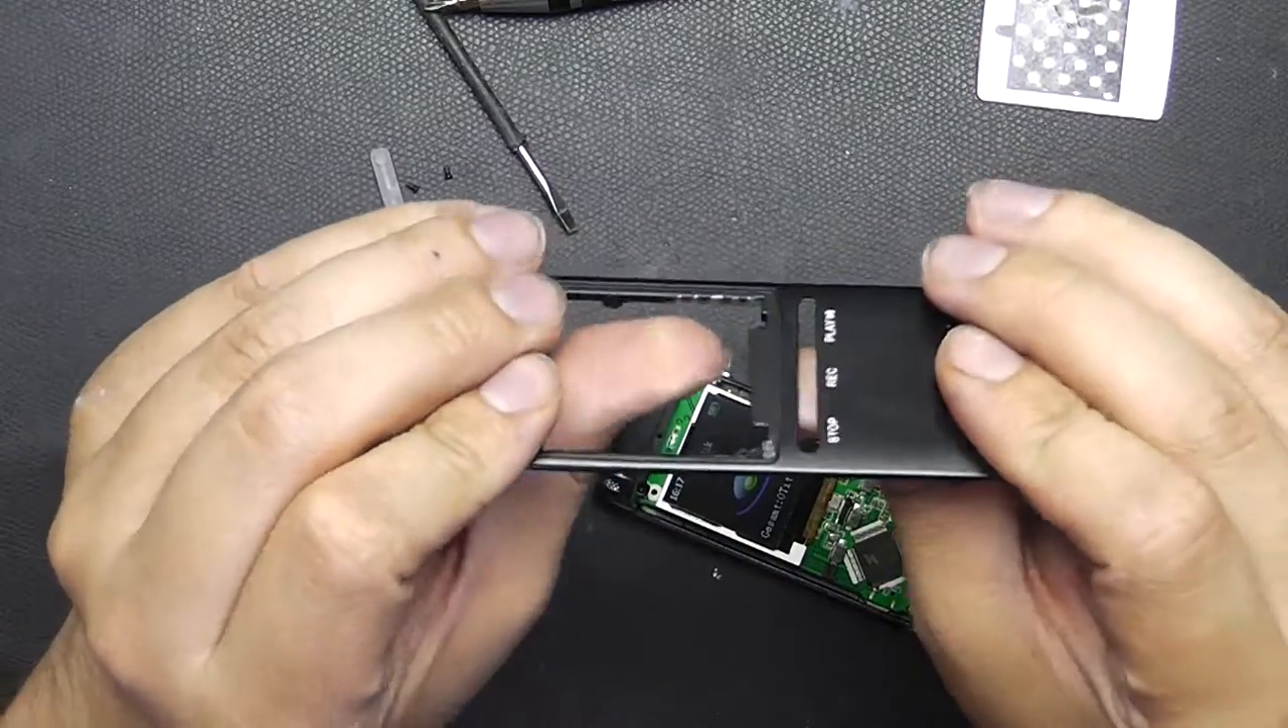Ich habe jetzt den Metallrahmen gelöst.